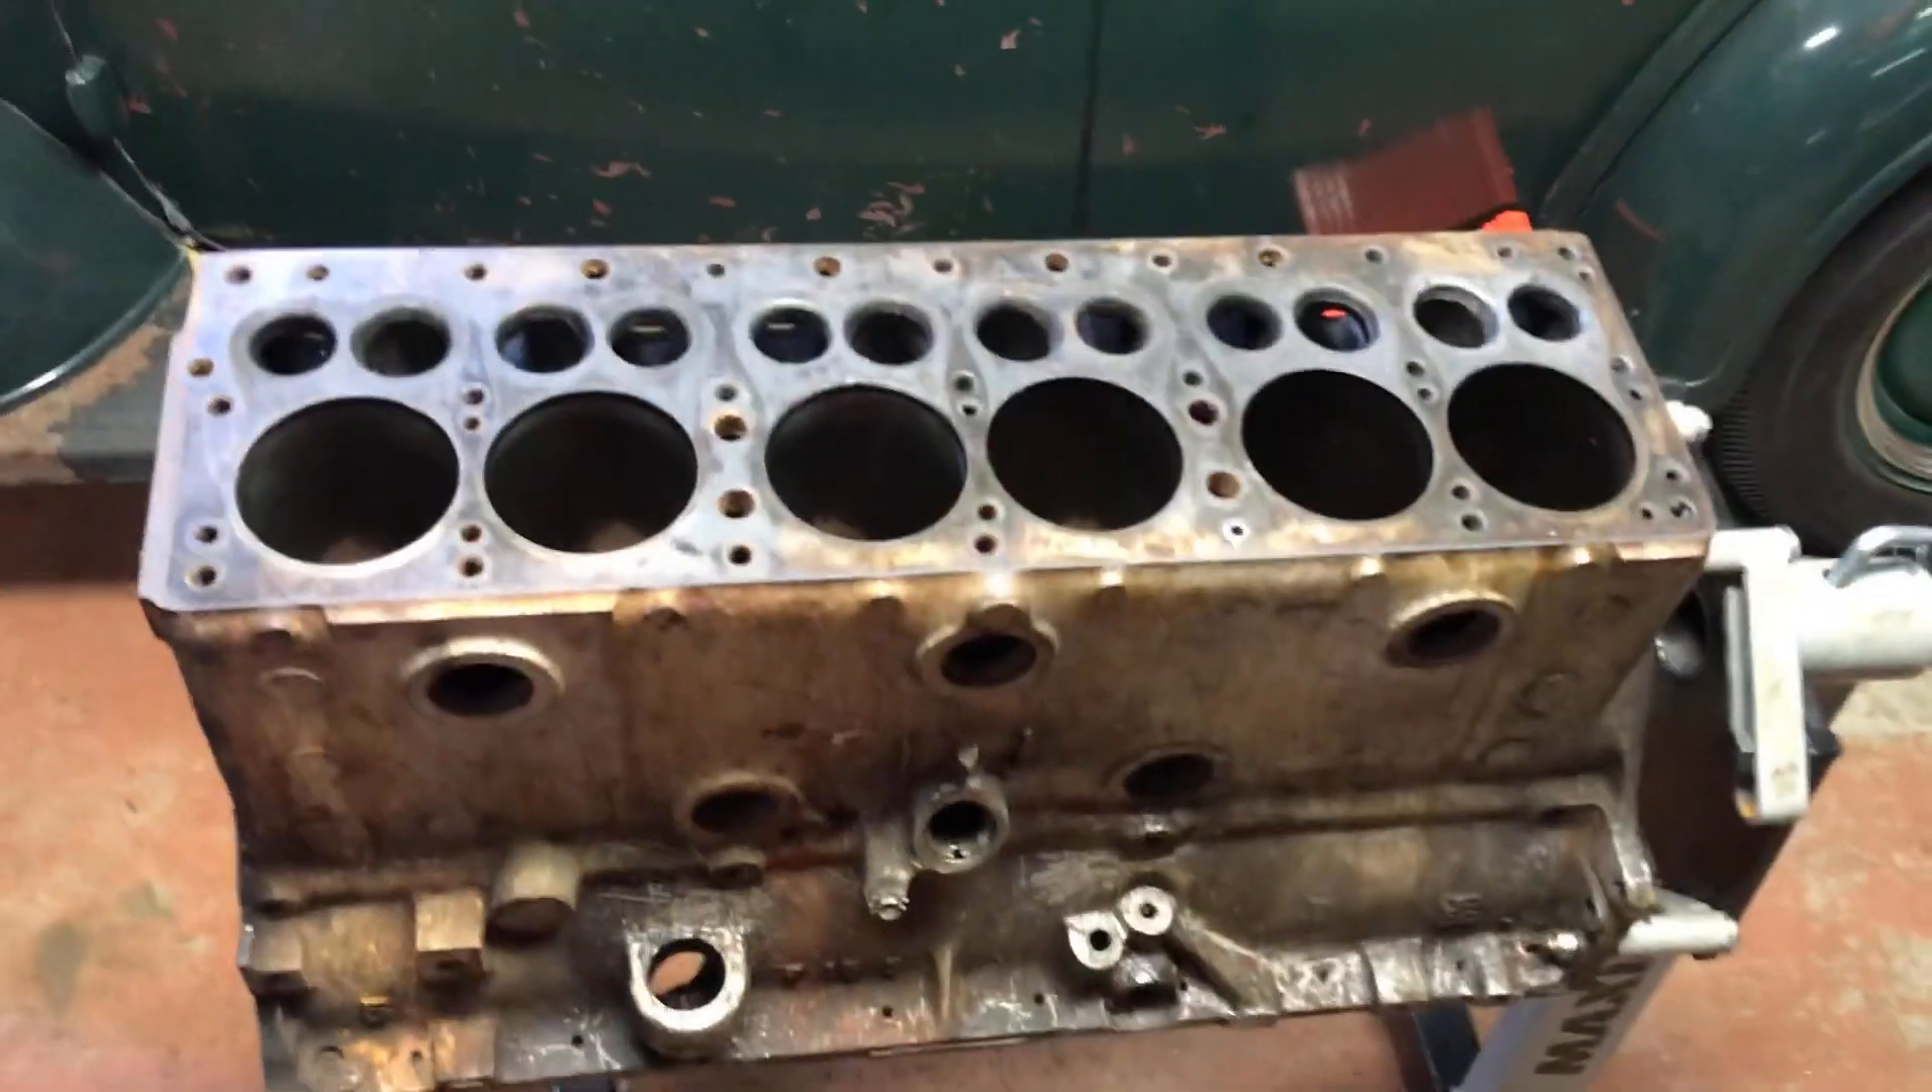The block is completely stripped. Disassembly is complete.